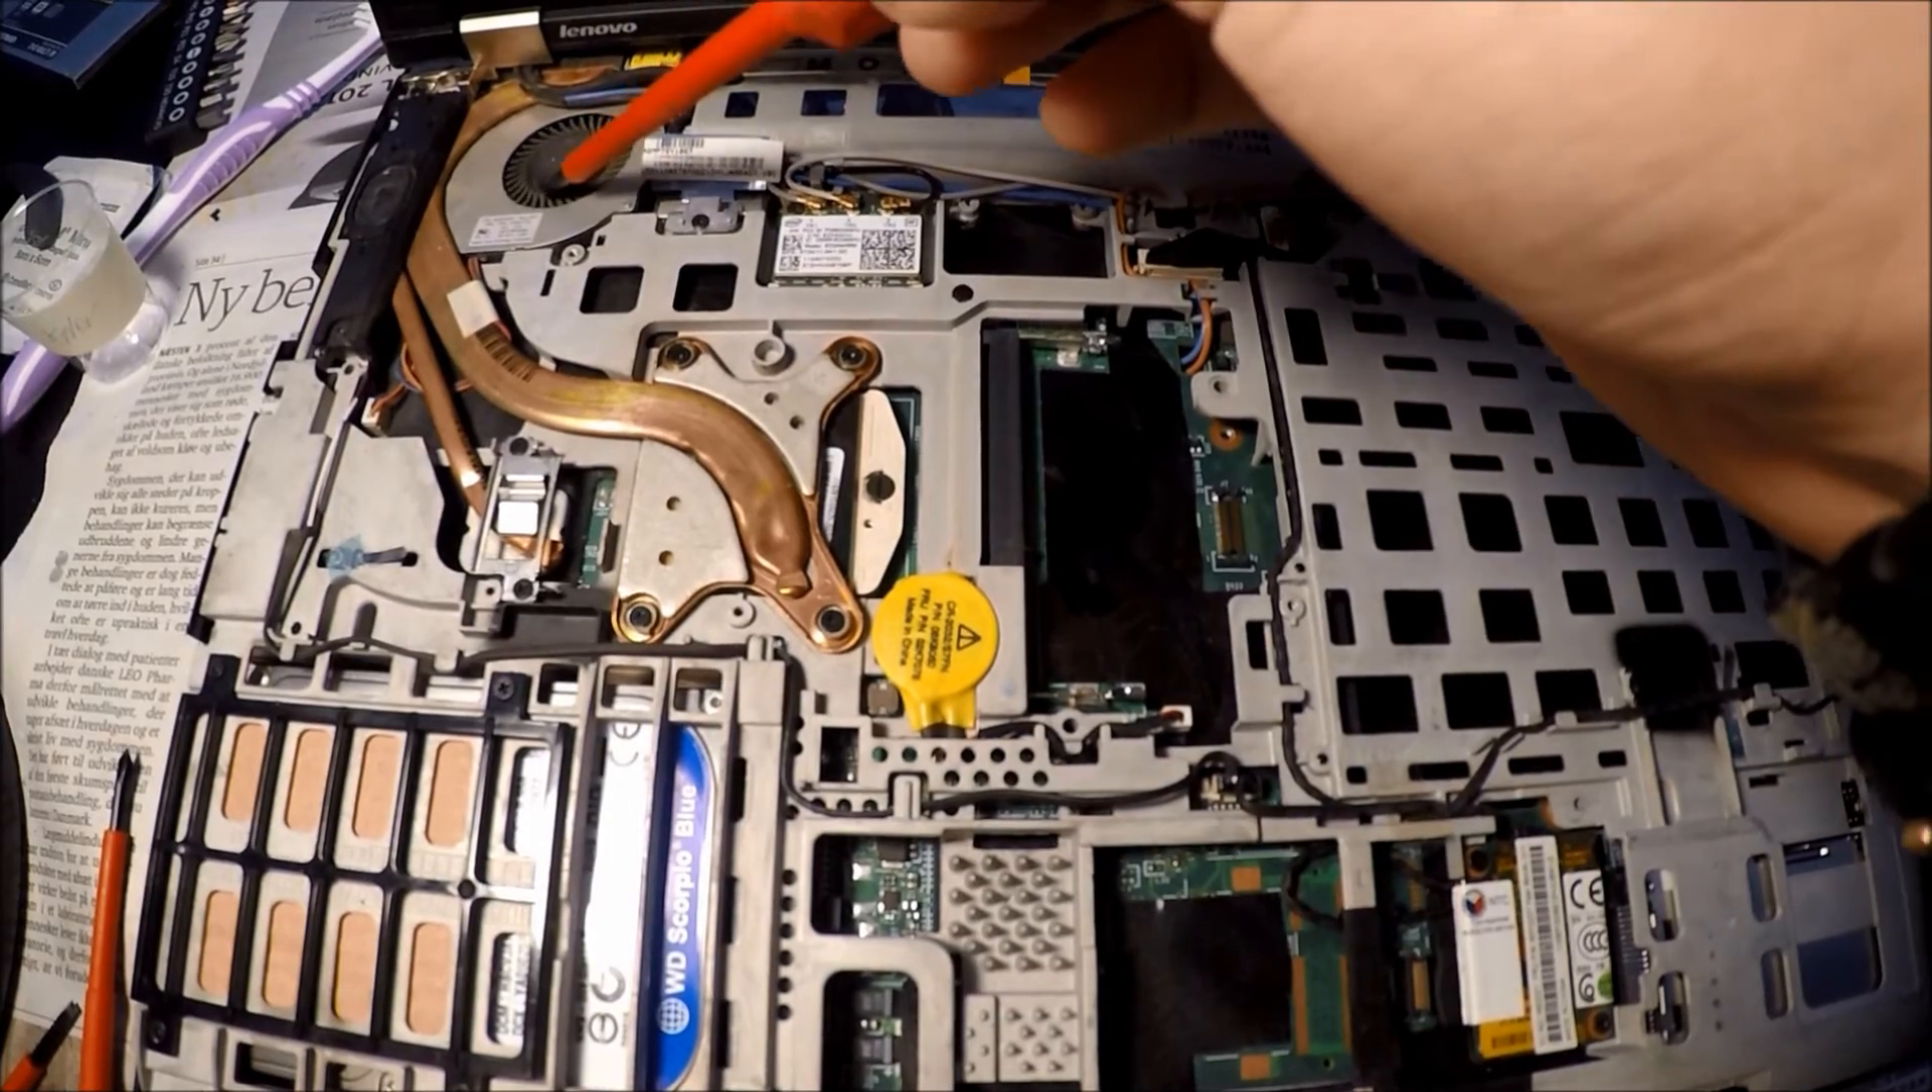Okay, so now we have the top part of the keyboard and all that off the computer.